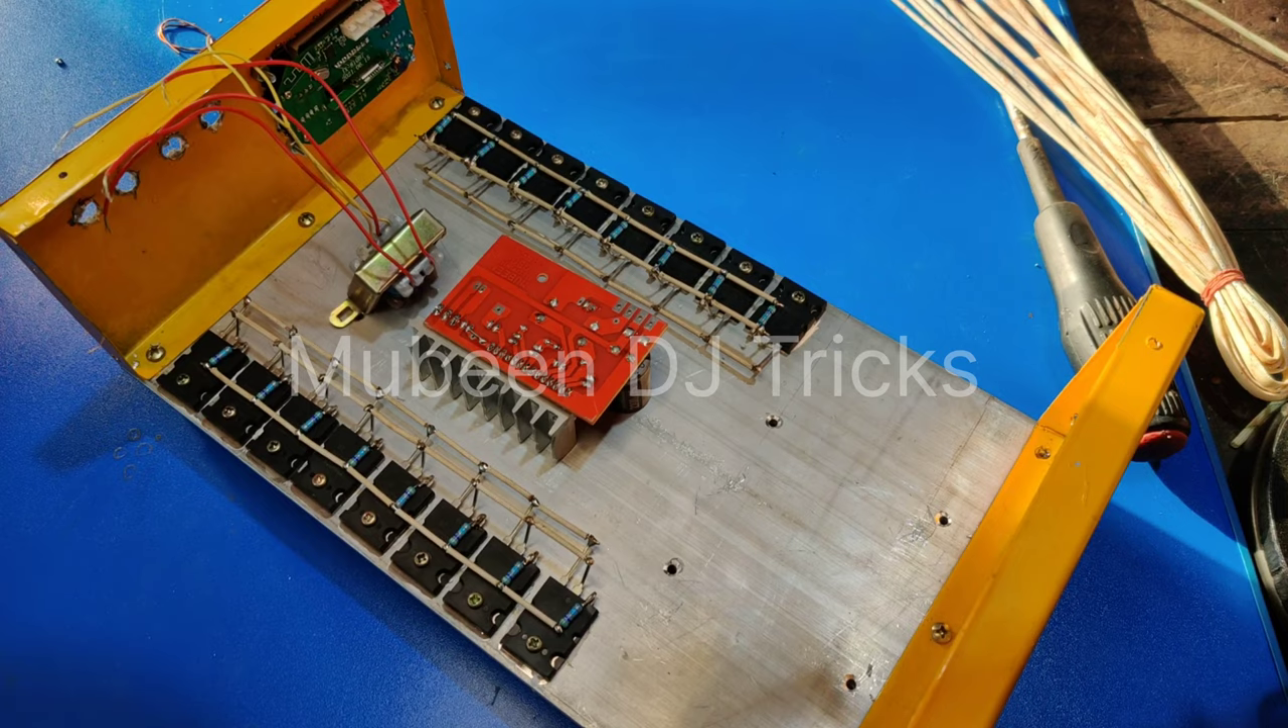تو یہ سارے ٹرانسٹروں کی وائرنگ میں نے کر لی ہے۔